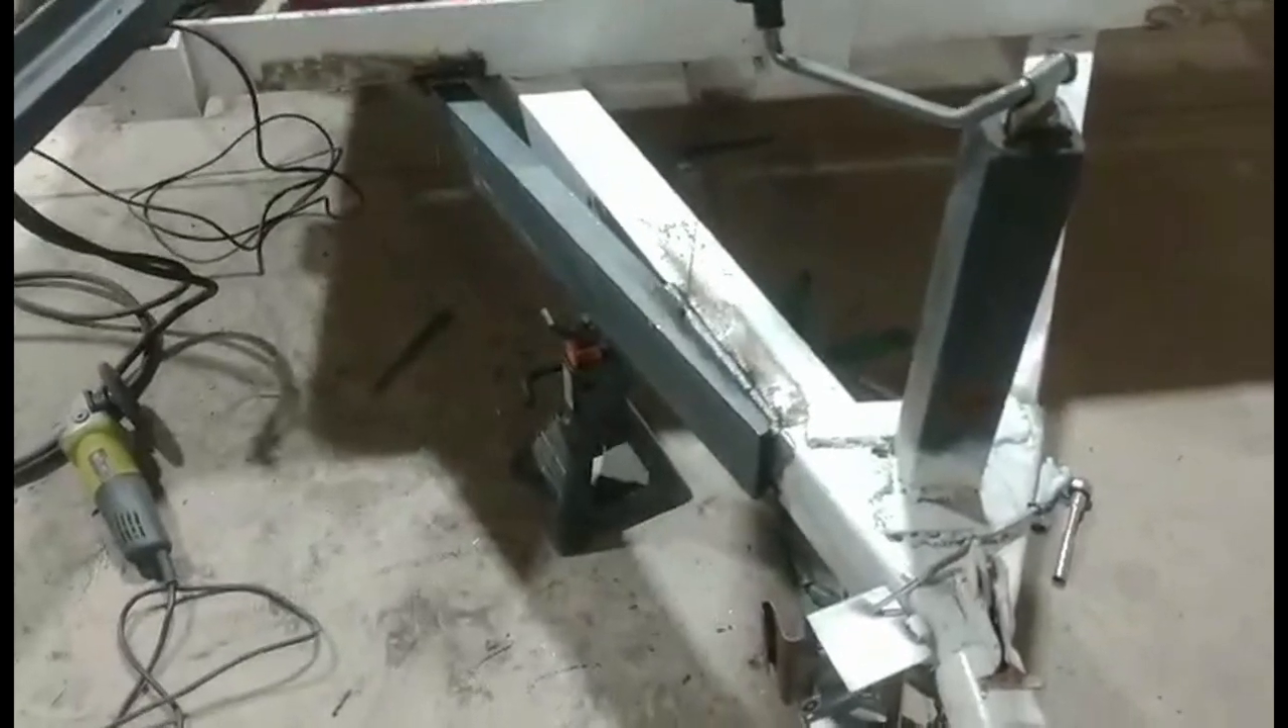As you can see i've taken my c channel i've ran it up to the tongue here.